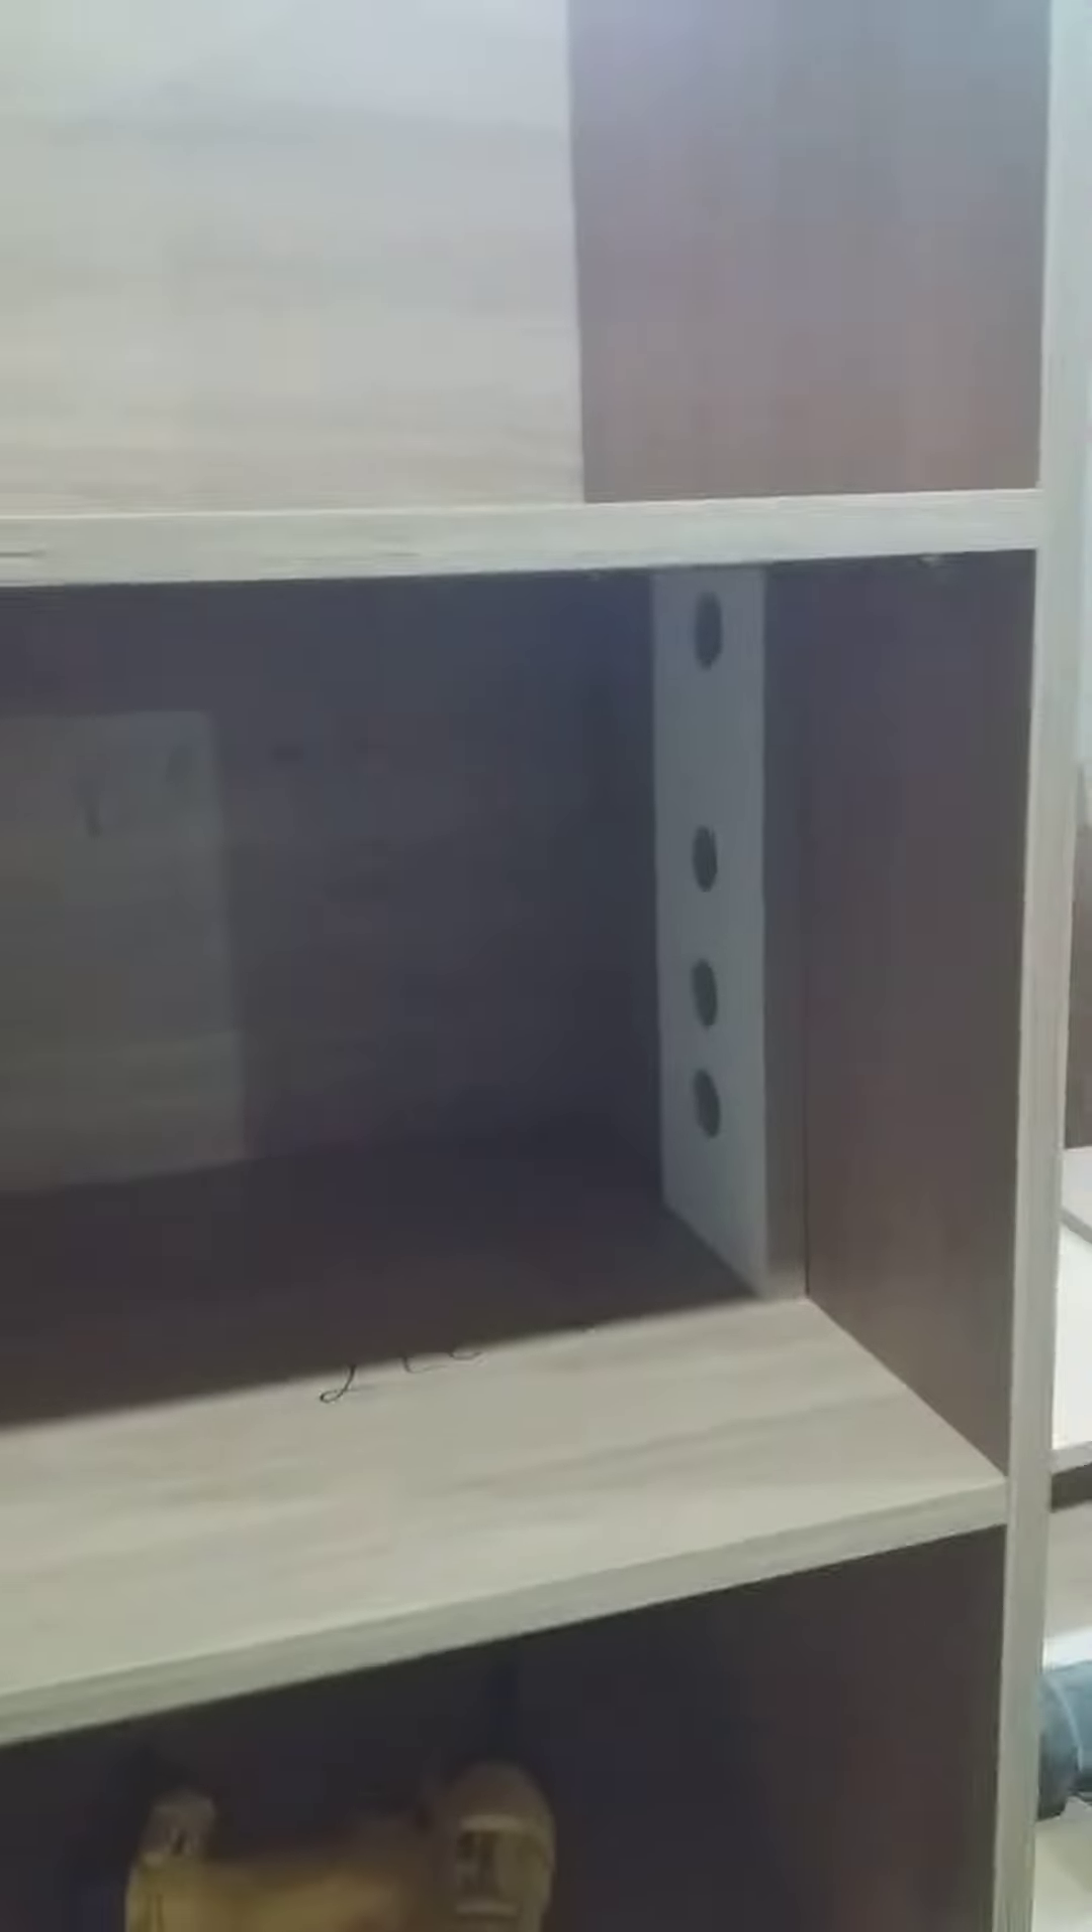Já tá com a cantoneira na prateleira.